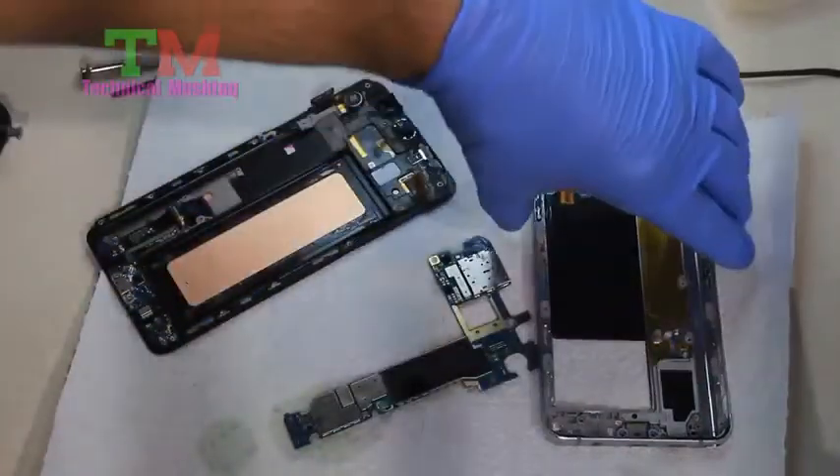We've got the front and back cases off and we stripped it all the way down to the motherboard.